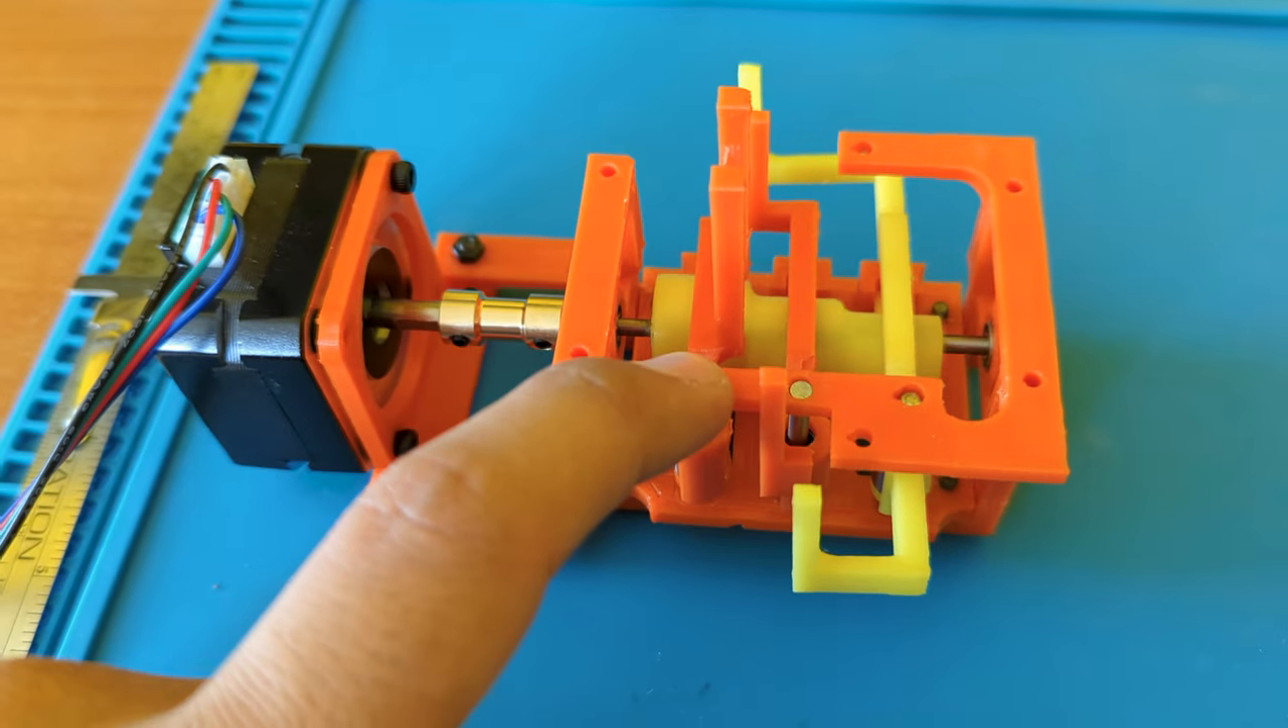Okay, now the mechanism is all assembled.